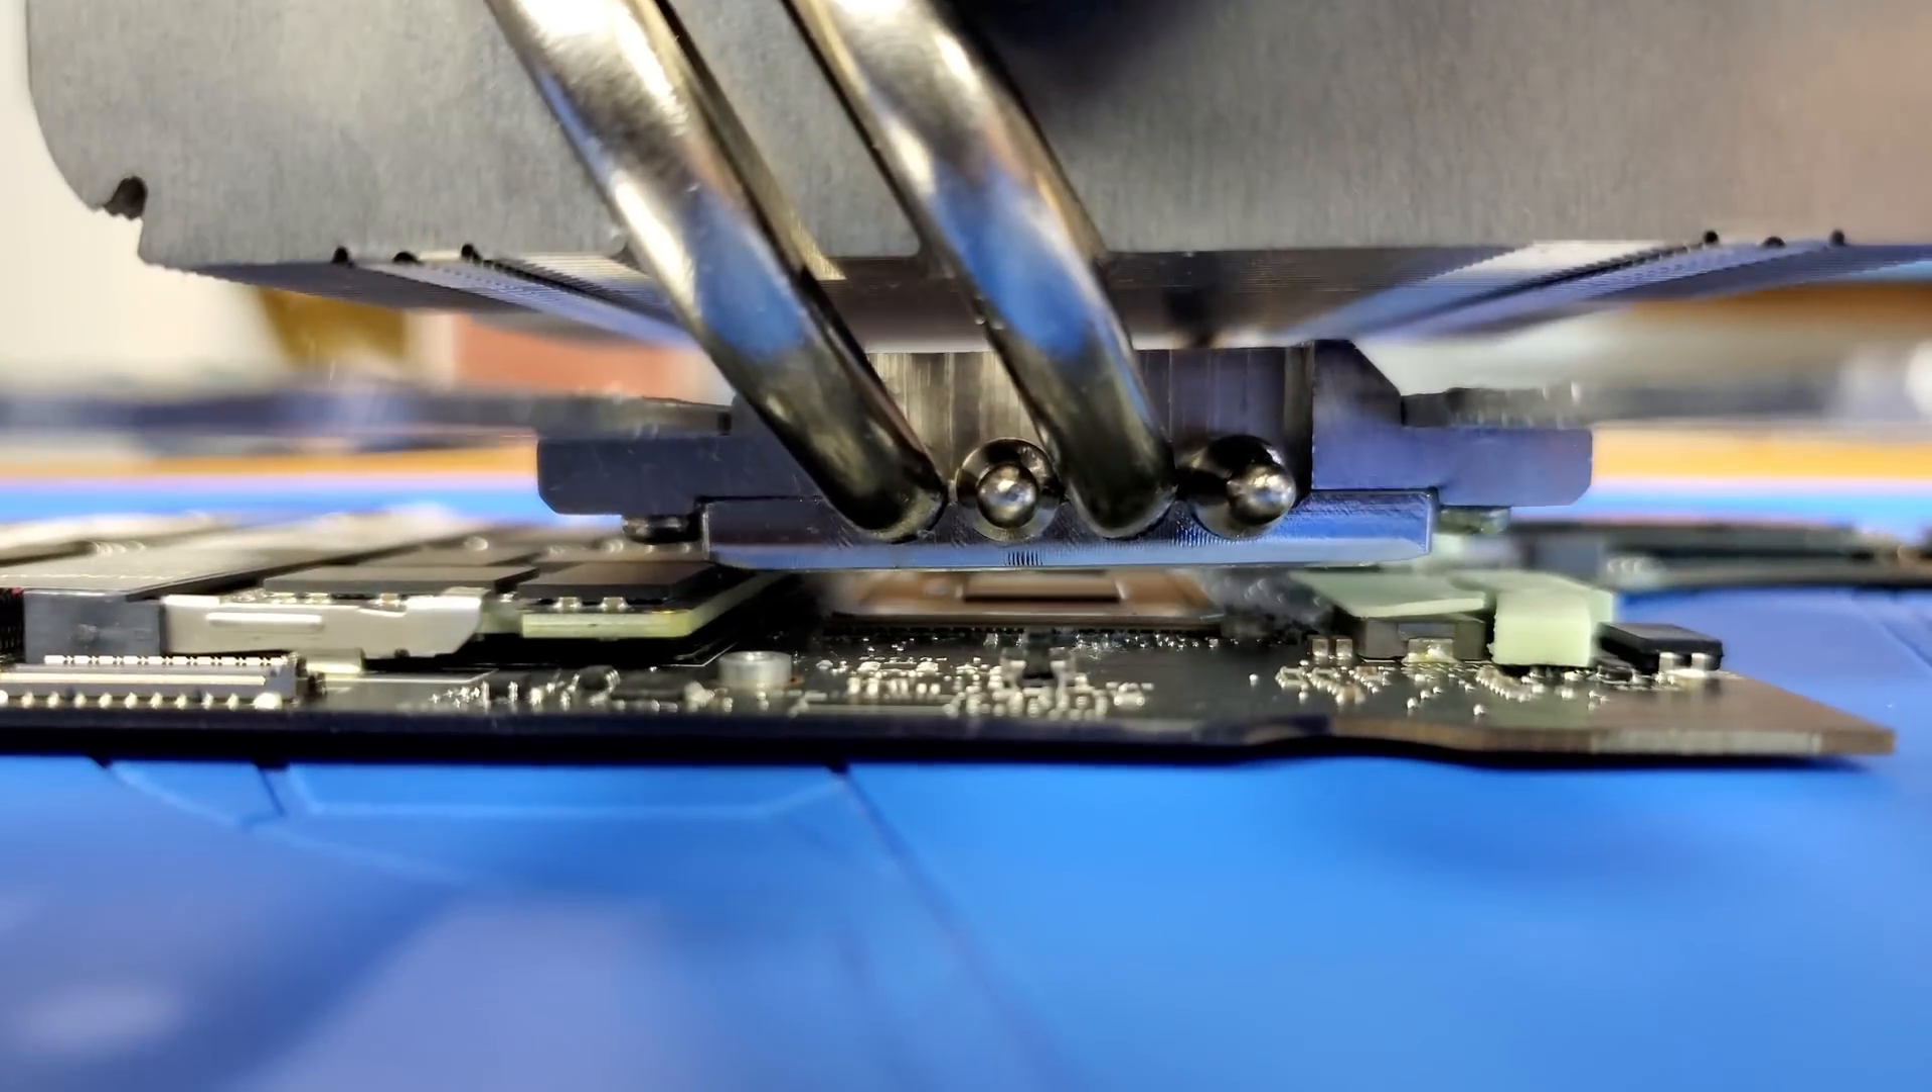The ram on one side and this inductor on the other prevent the cooler for making contact with the cpu.